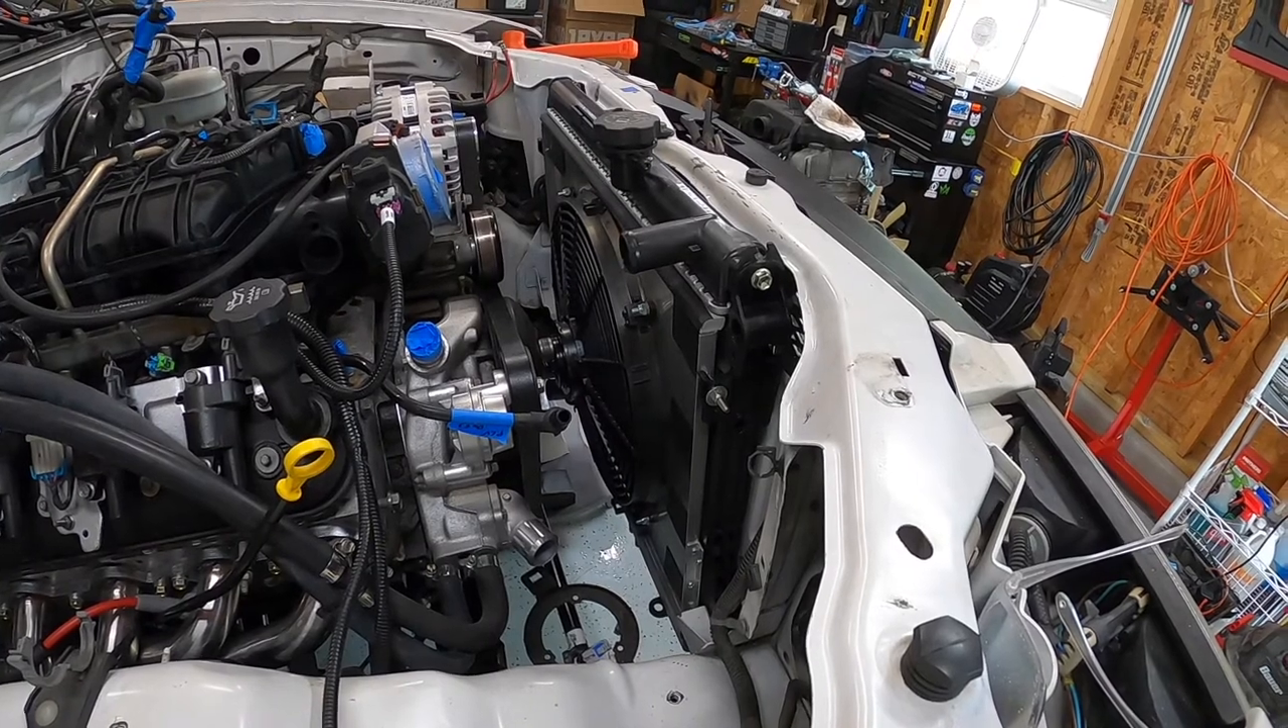Radiators in now i gotta work on uh radiator hoses.